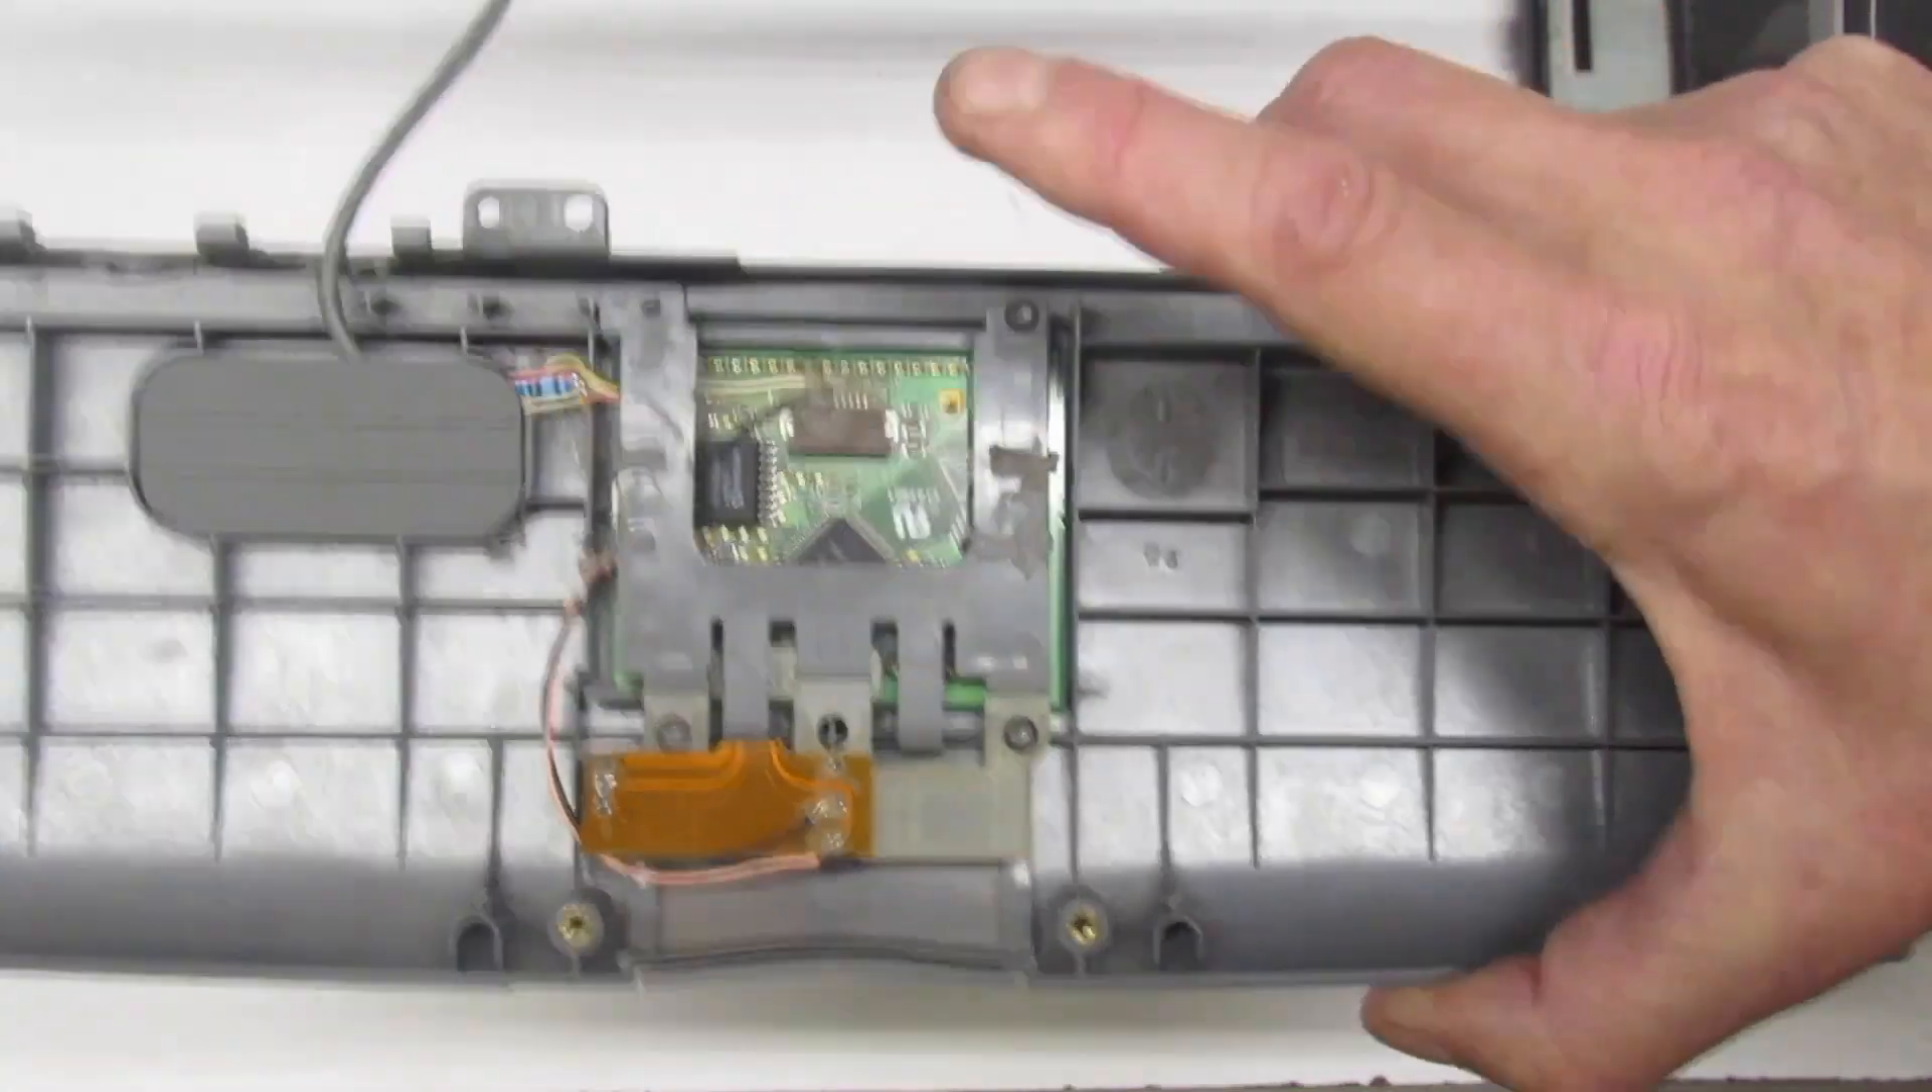Here is the trackpad ADB for the uh powerbook 520 I've got it installed.